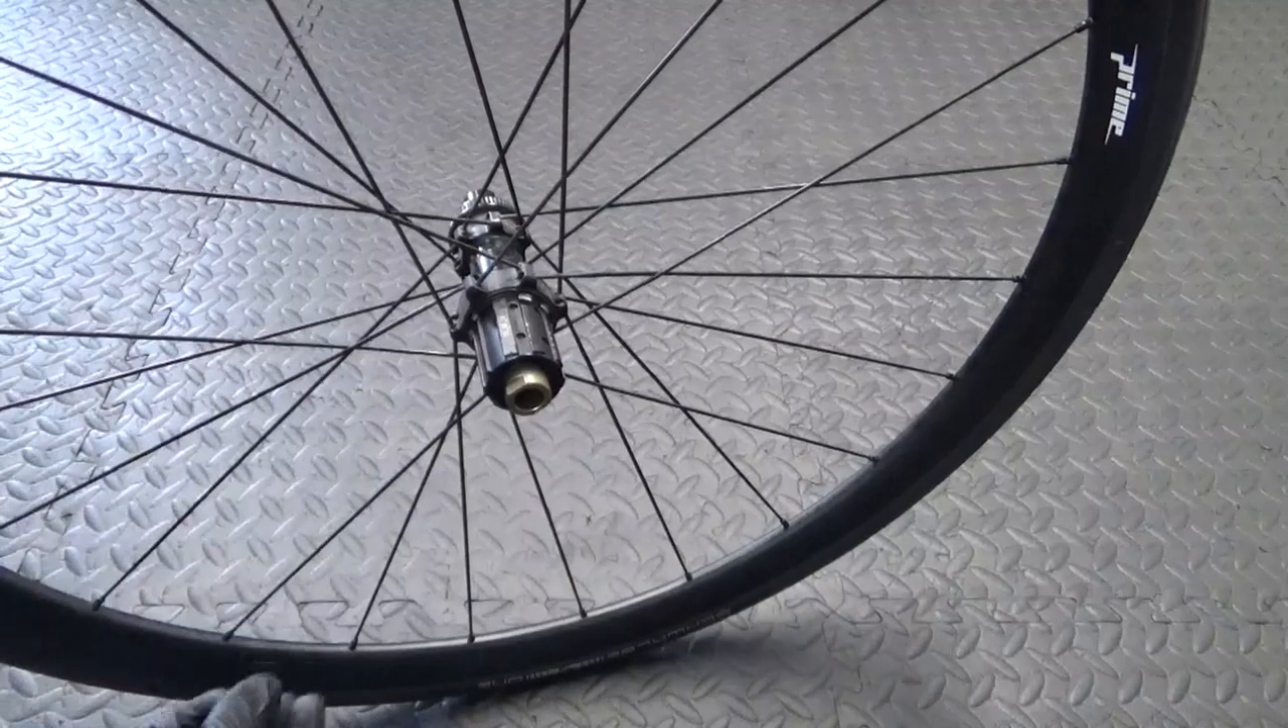Obviously like you see here I've got the cassette removed already and the disc rotor removed.